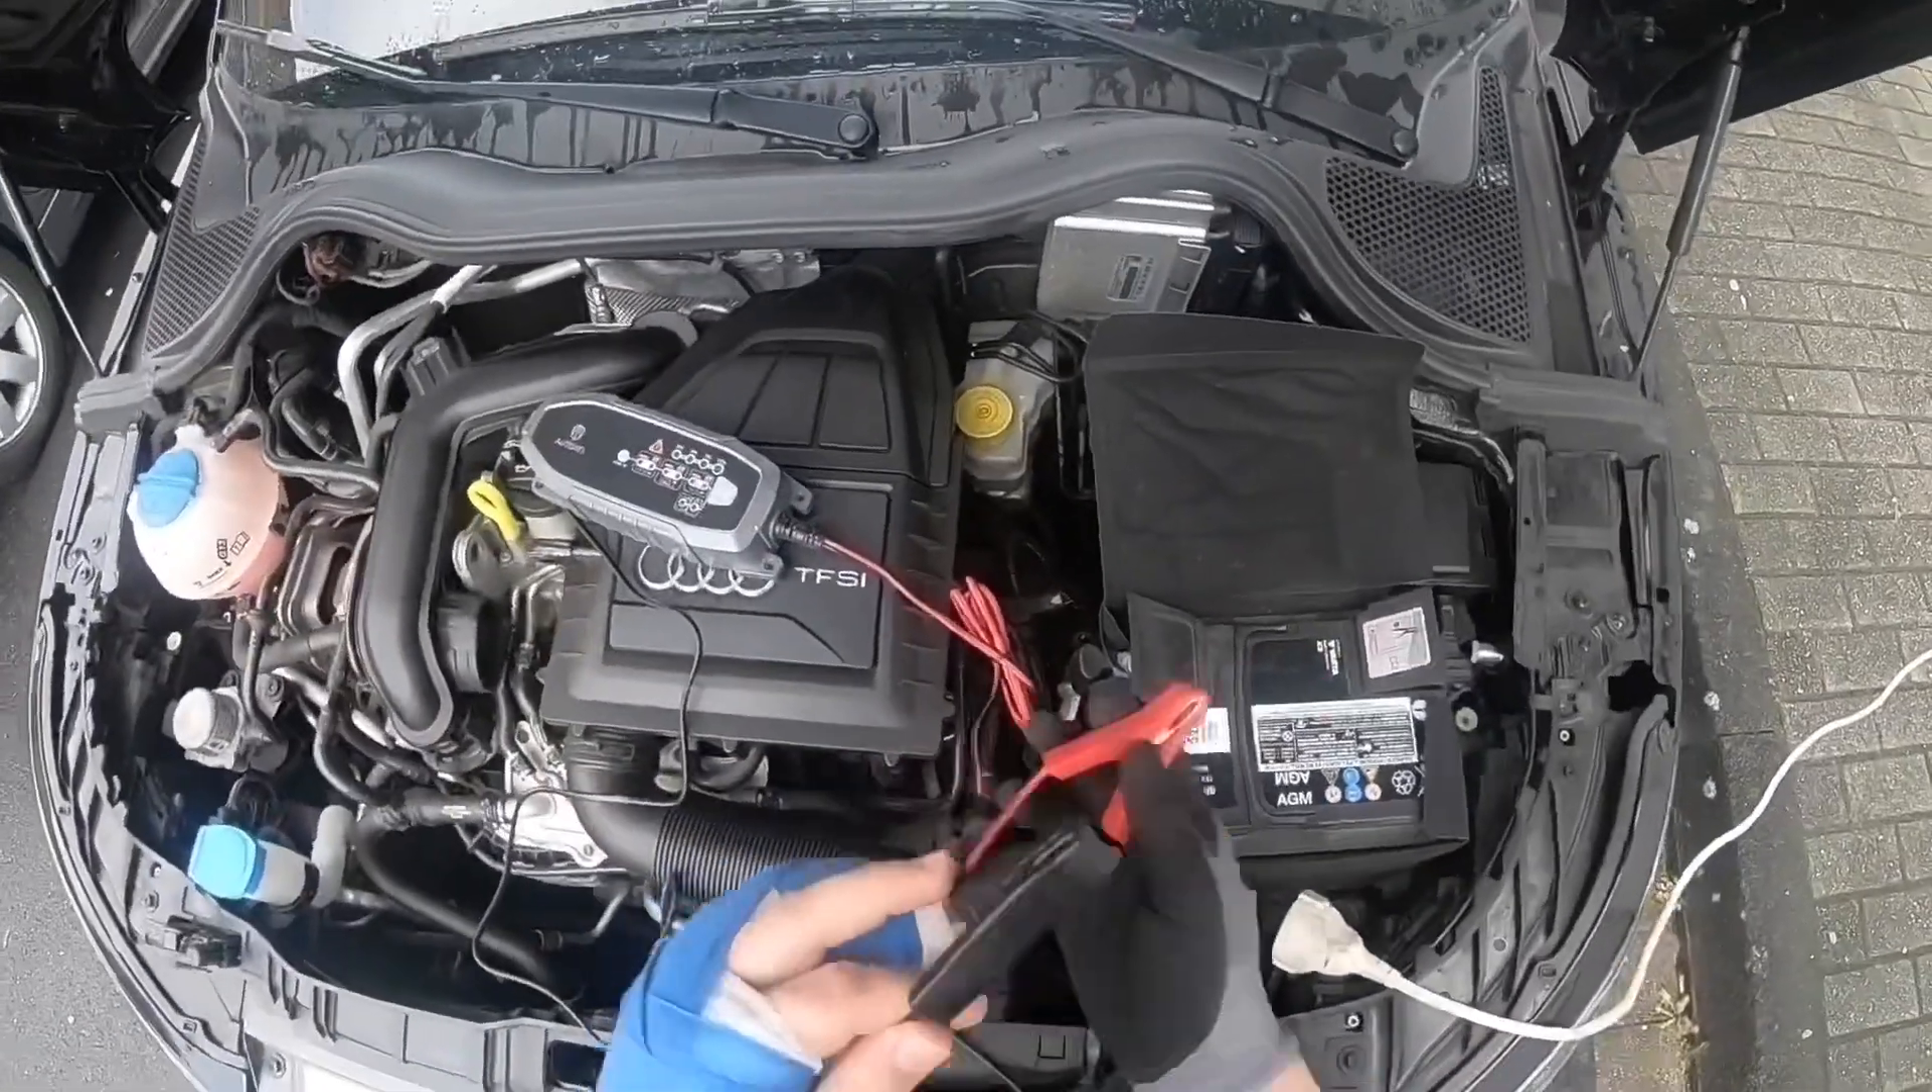We have power supply on the right side which are not connected right now.